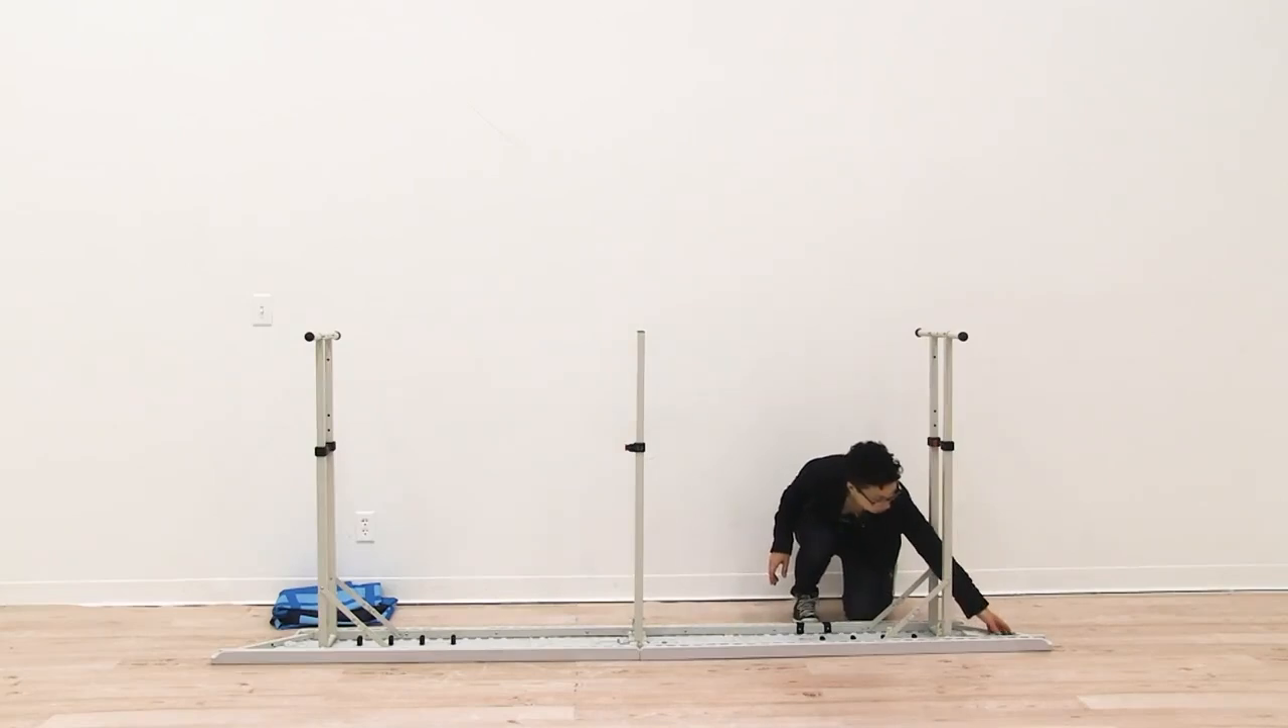Now we have our counter hardware put together.